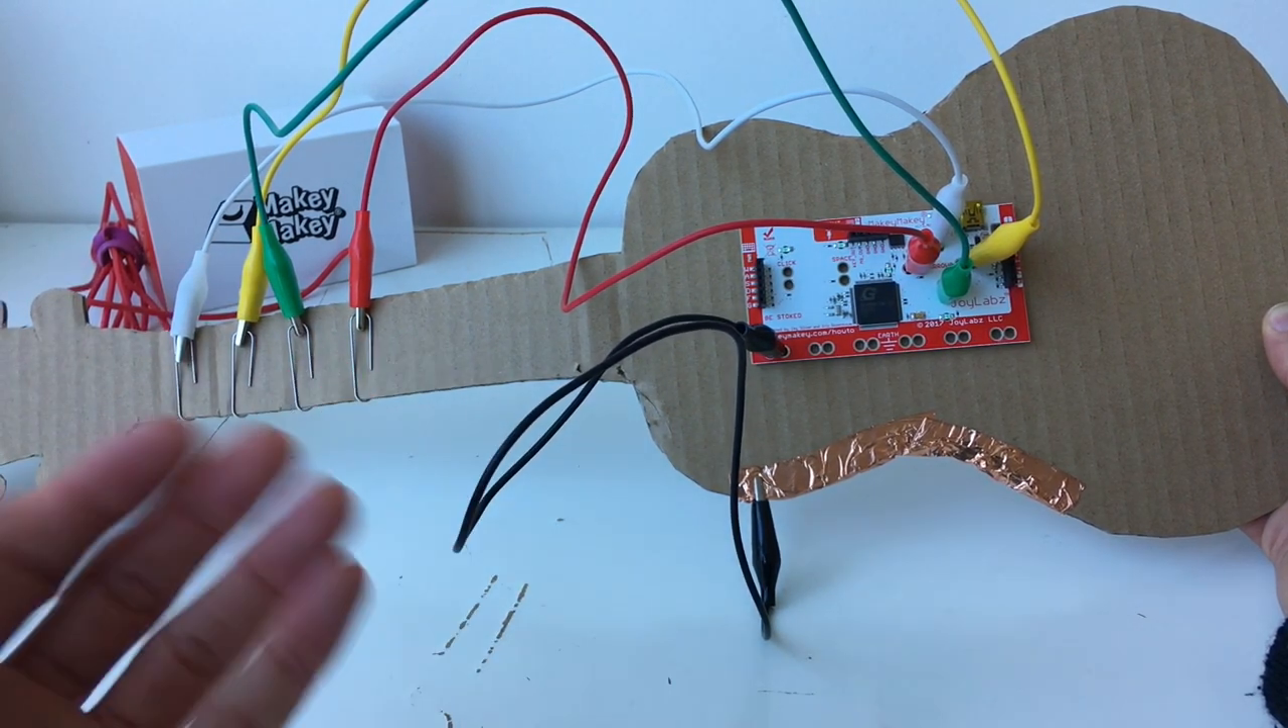Okay so you'll see here that I've wired up the makey makey I've got all of our coloured alligator clips here attached to the arrows and I've connected the black cable to the ground and the copper tape.